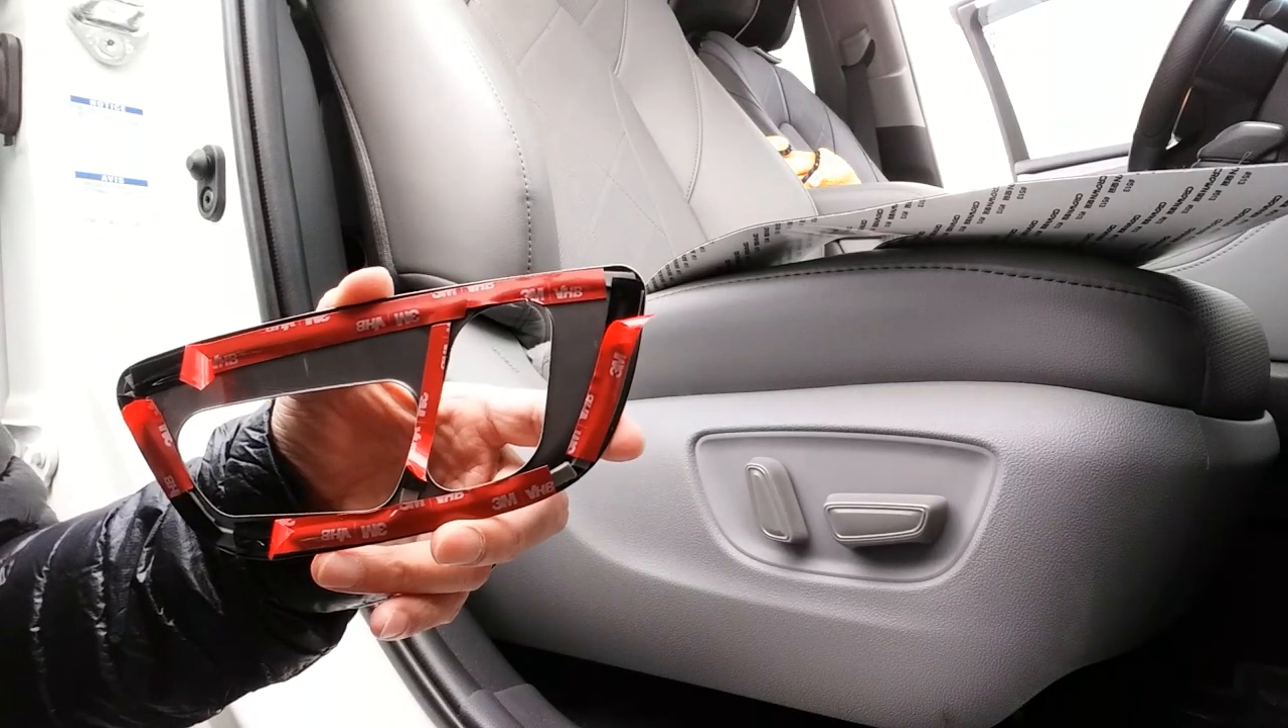Here is what it looks like with the branded 3m tape applied over the existing double-sided tape.